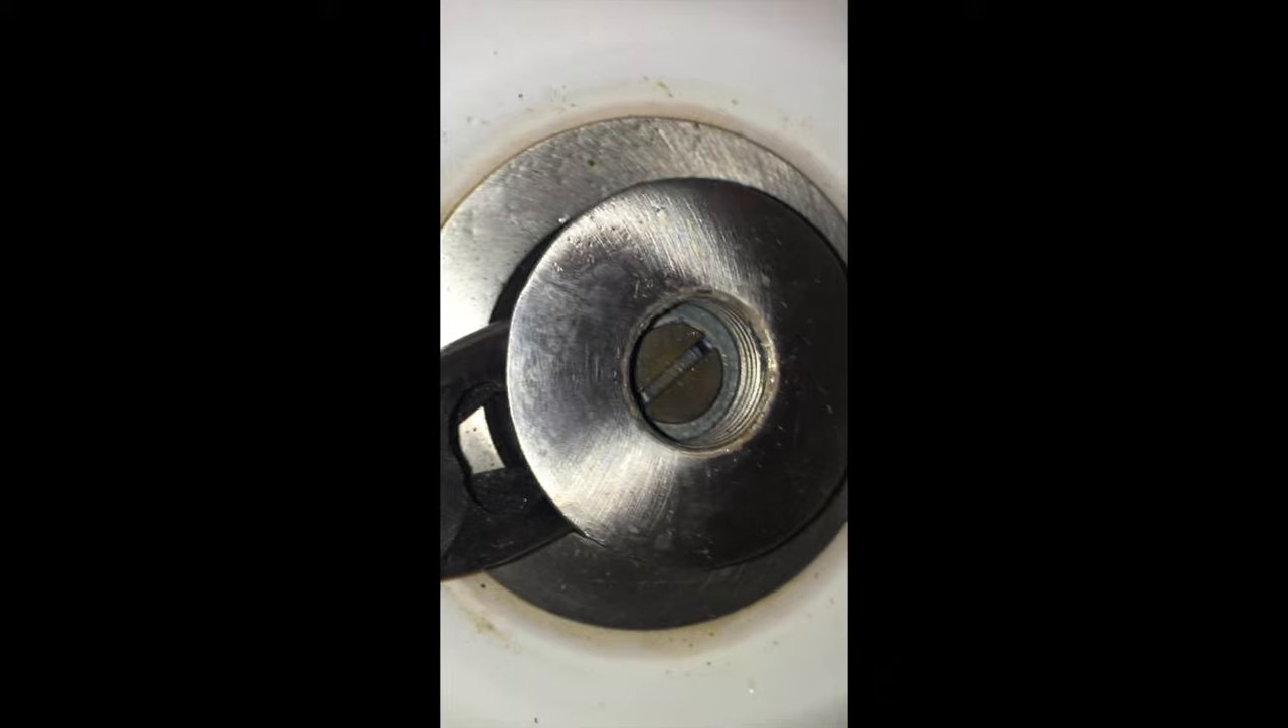And we can look down in there and see that there is a big flathead screw that we need to remove and this whole top piece will come off.